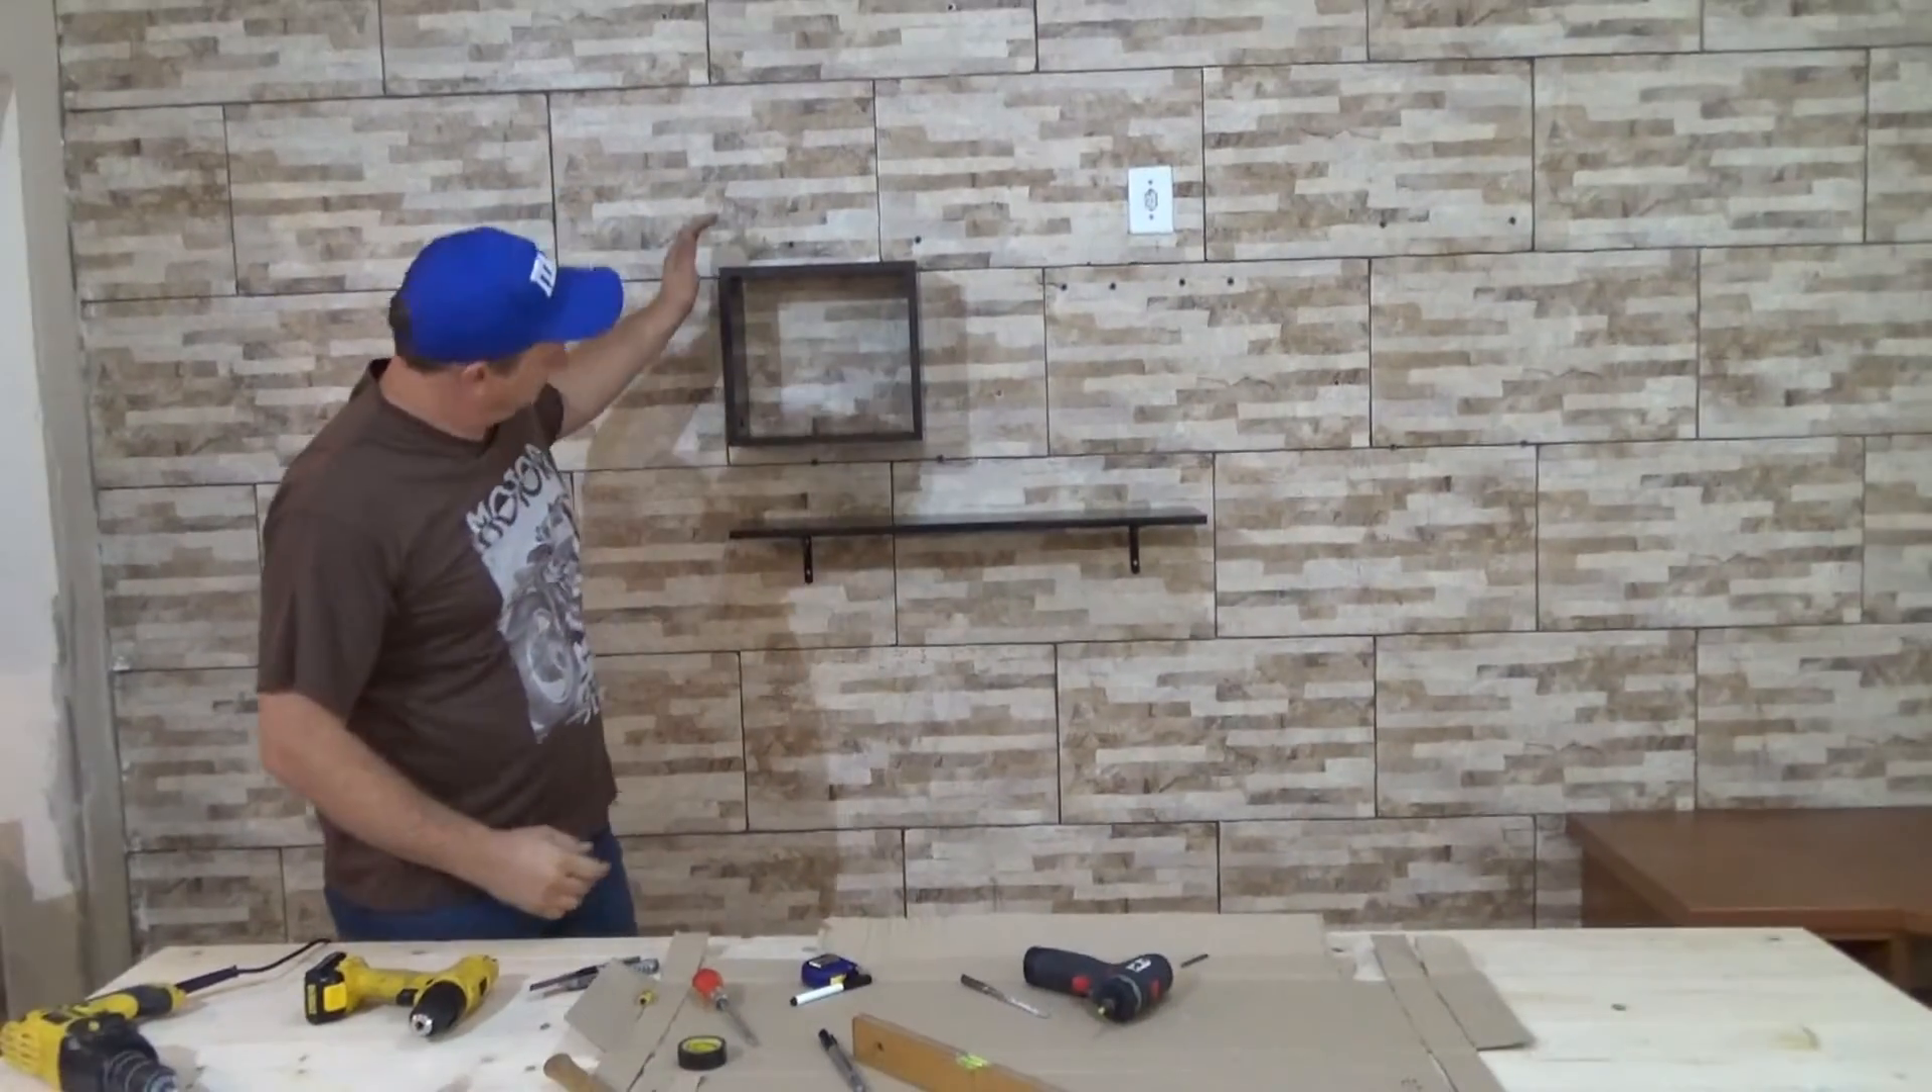Tá montado aqui Nosso nicho Com prateleira.